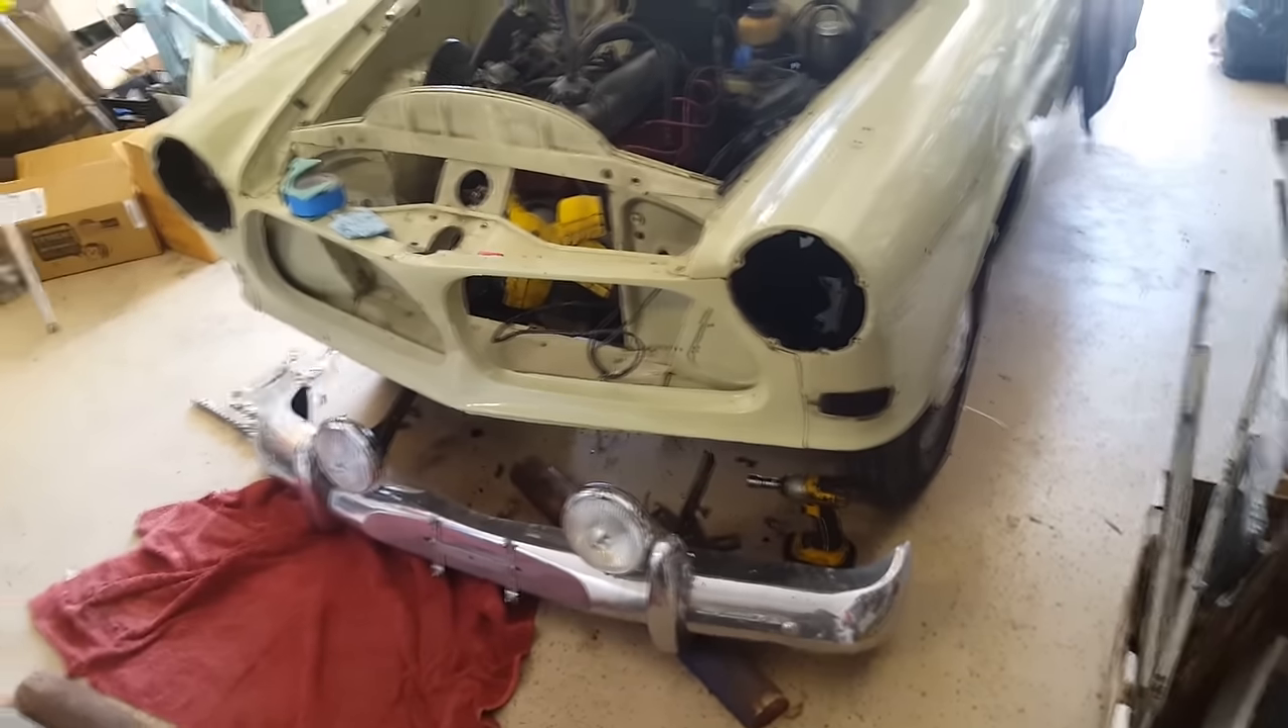I've got the bumper off. That was so easy.